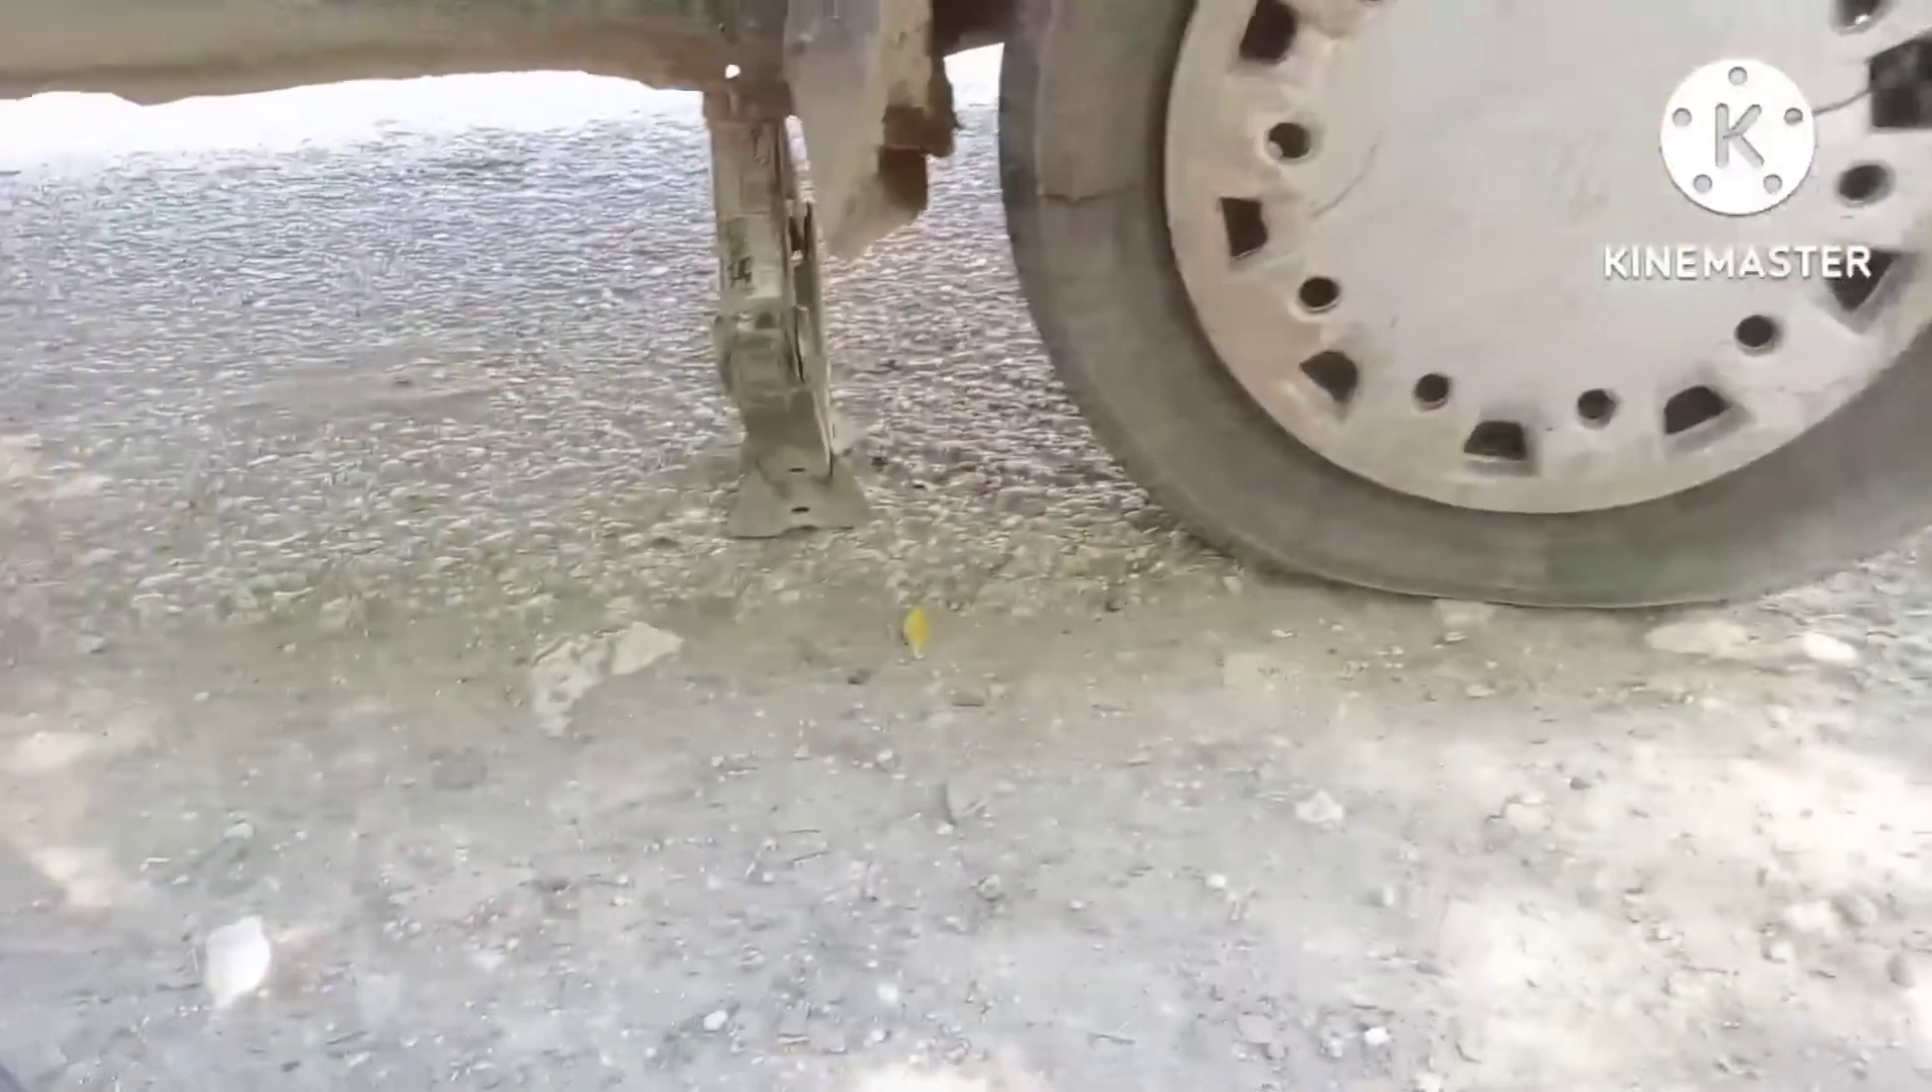यह हमने जेक लगा लिया है।